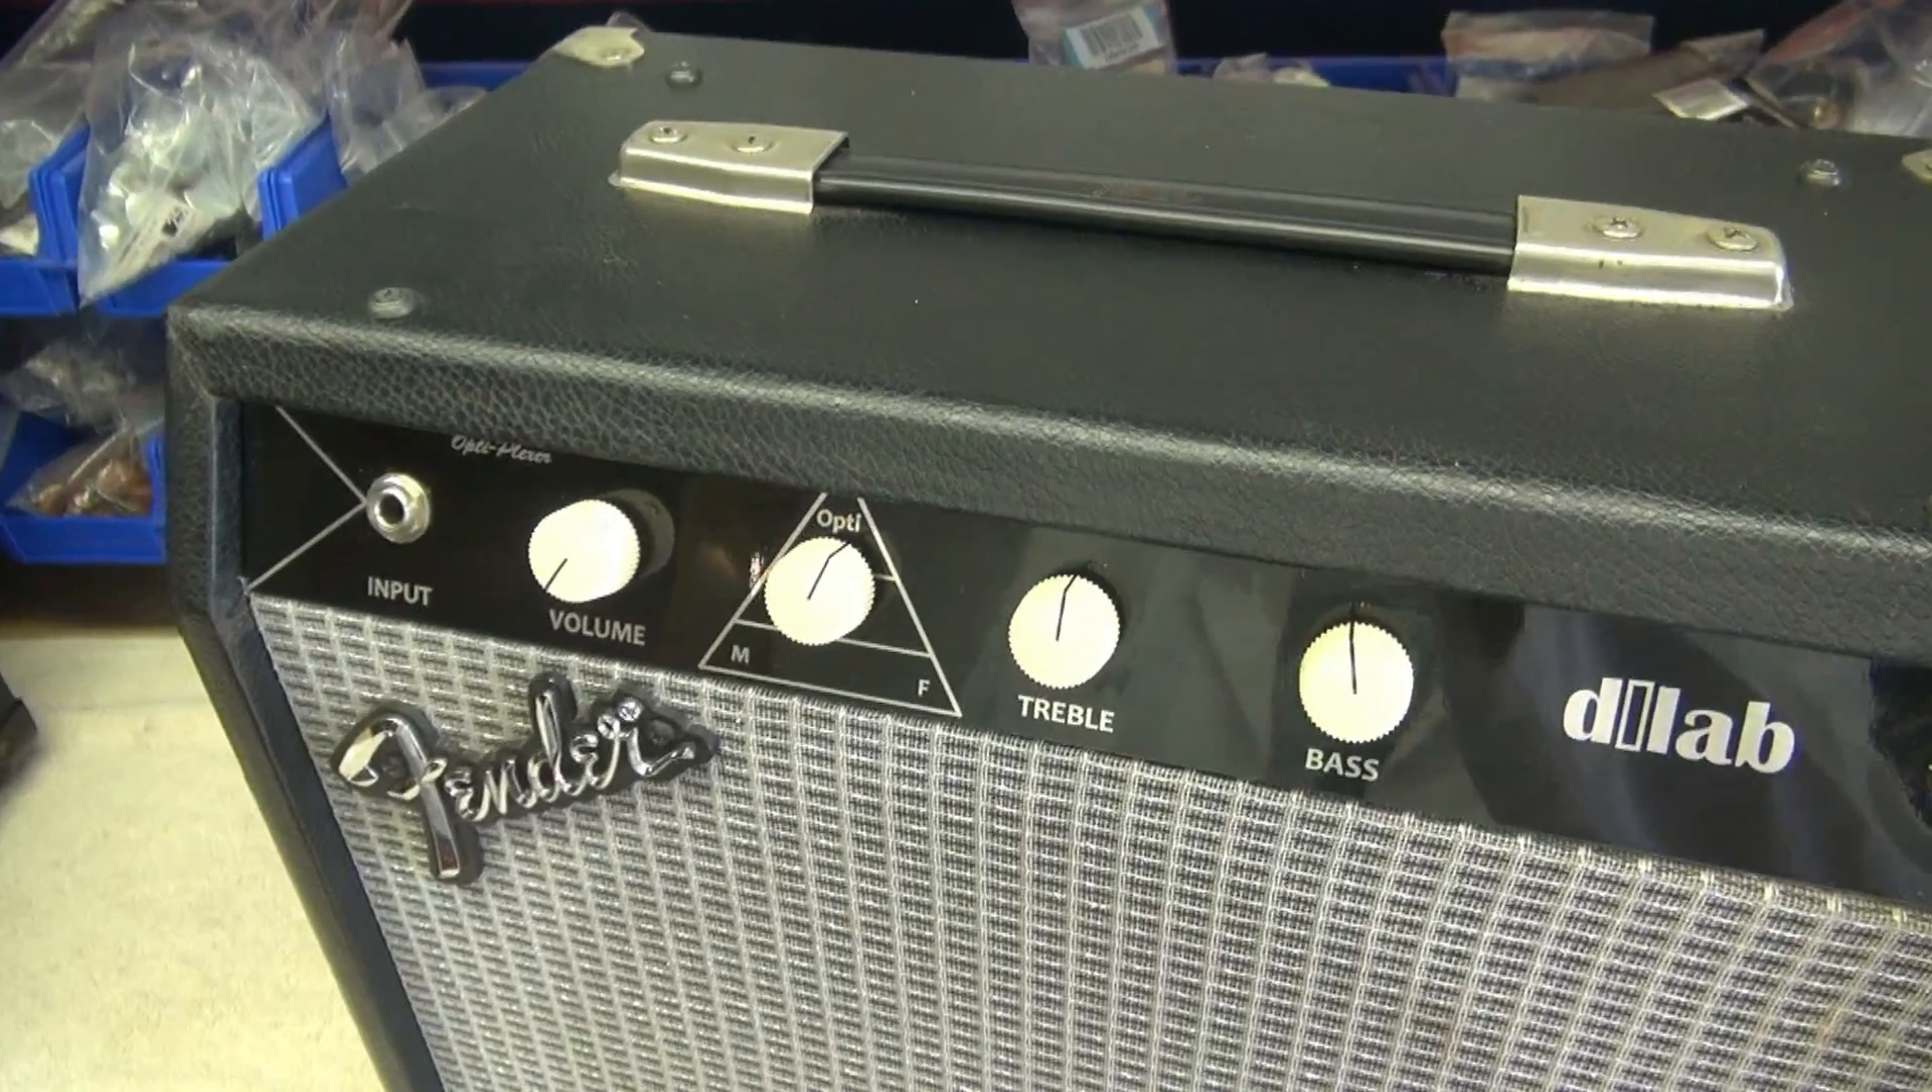As you can see the new control panel is installed.